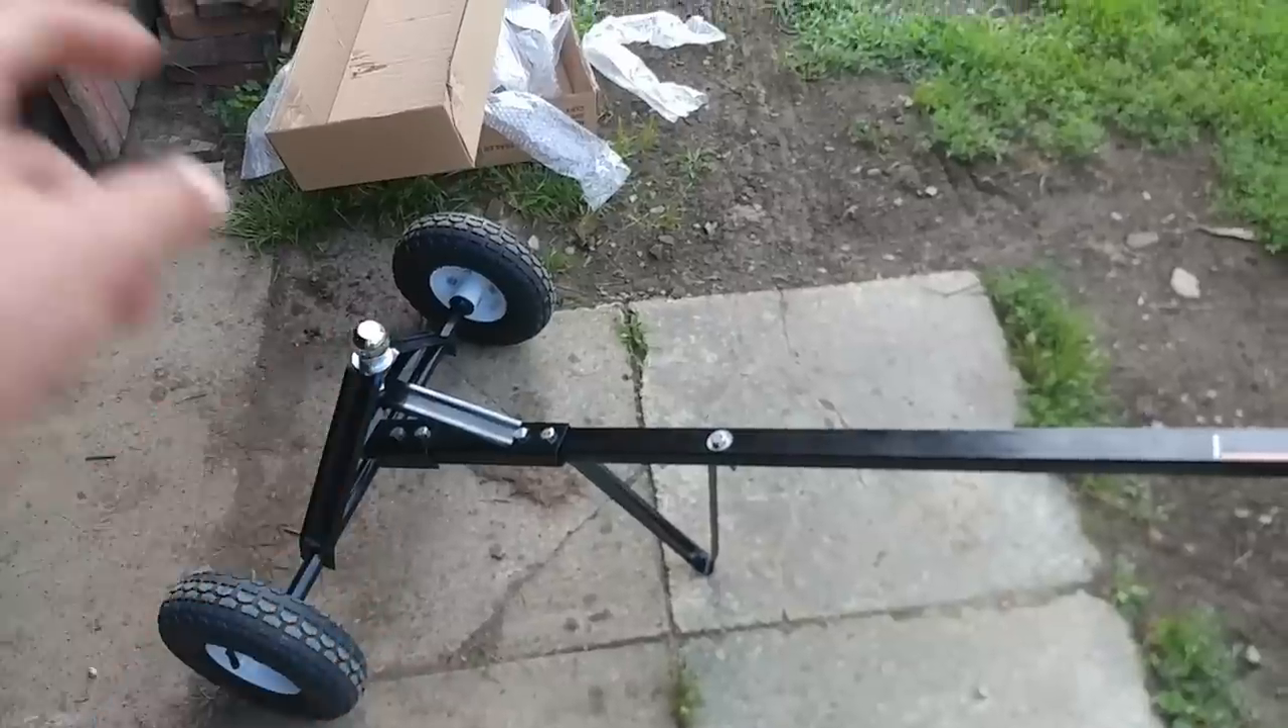Here's what the trailer dolly looks like. Fully assembled, I have the inch and seven-eighths ball on top. Uh, all the wheels are on, all the bolts are tight.